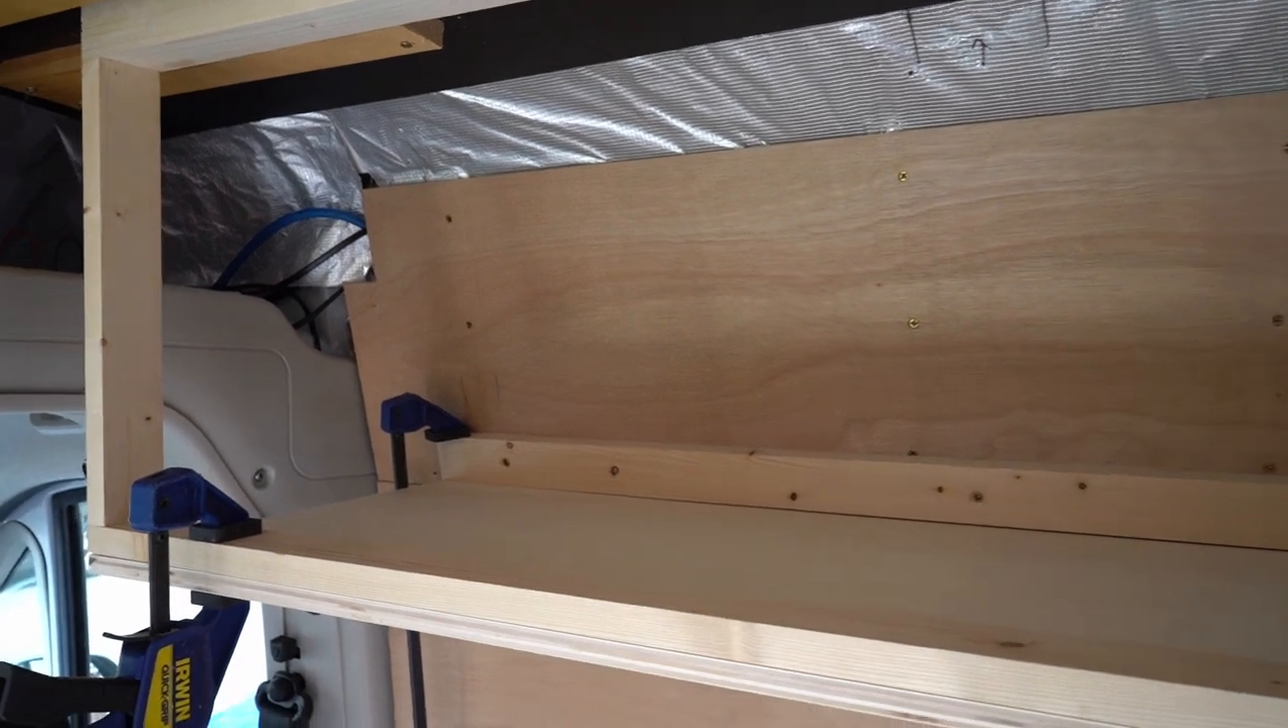You can now see the cupboard starting to take shape we're there with the ply underneath.